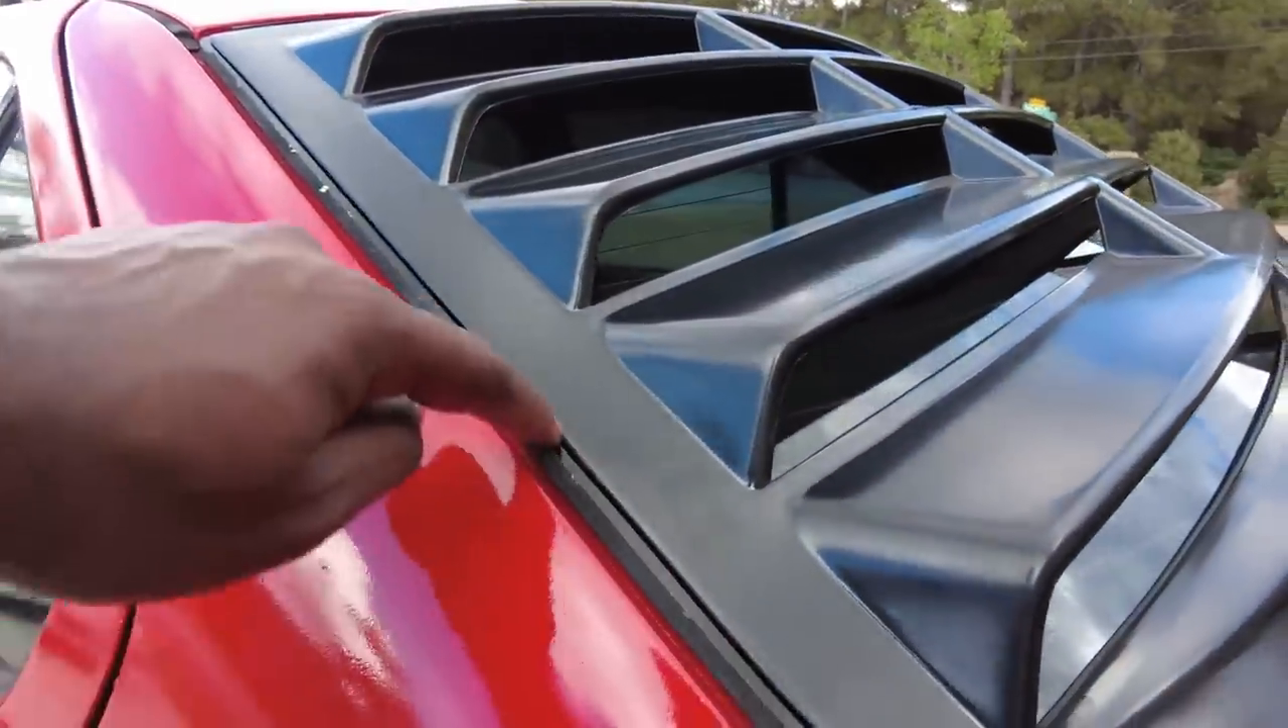Well i finally got louvers on an e36.